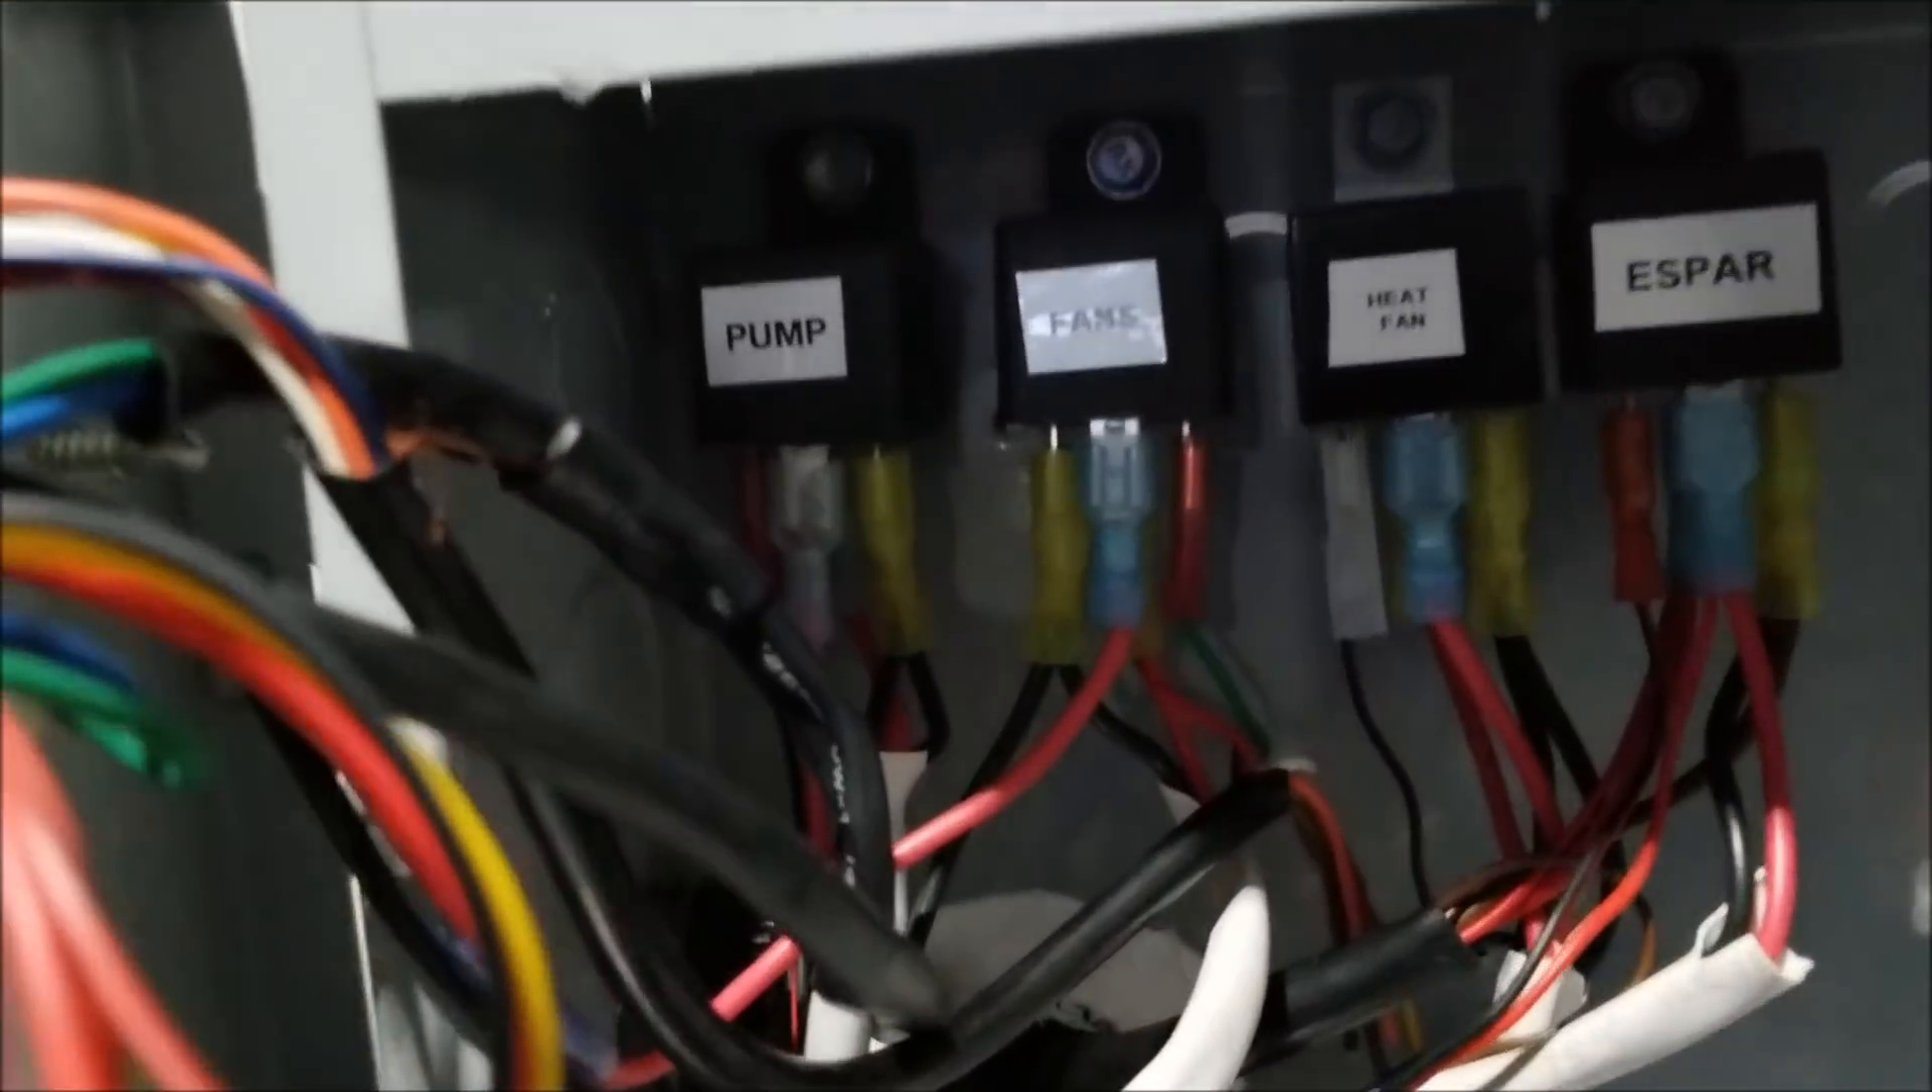All right I got the relay made up for the heater fan.